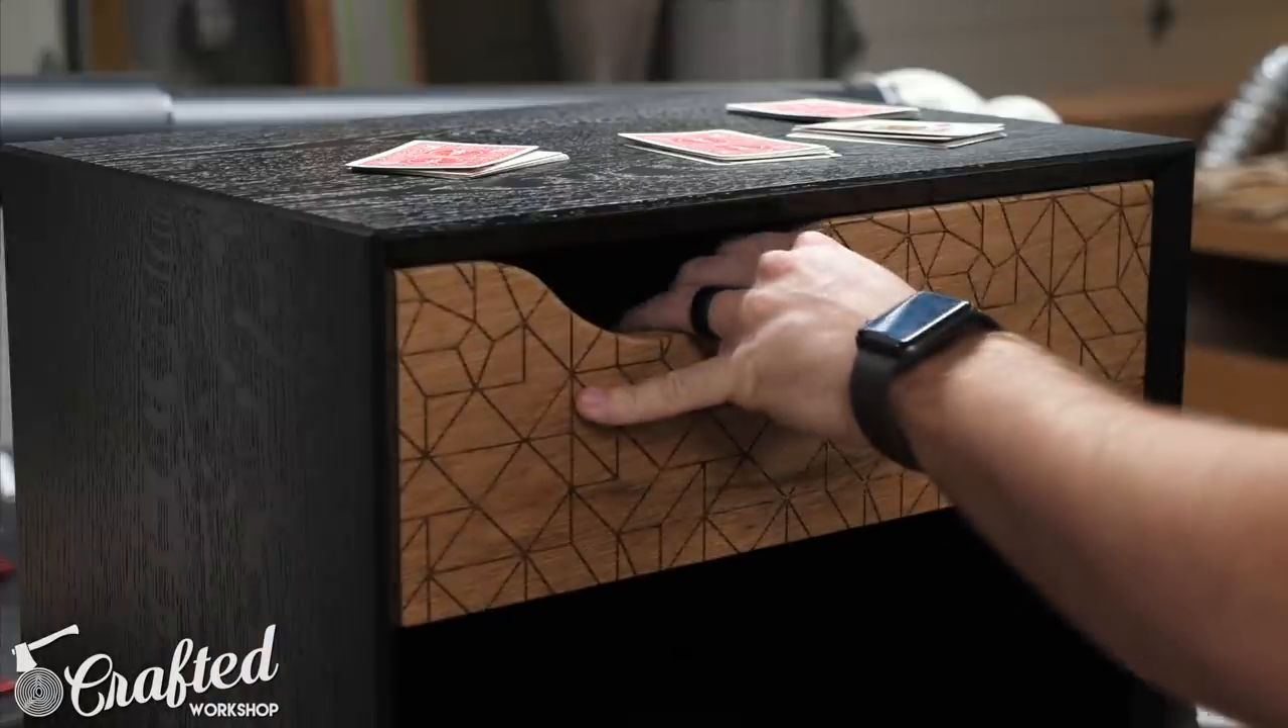With the drawers installed the nightstands were done.